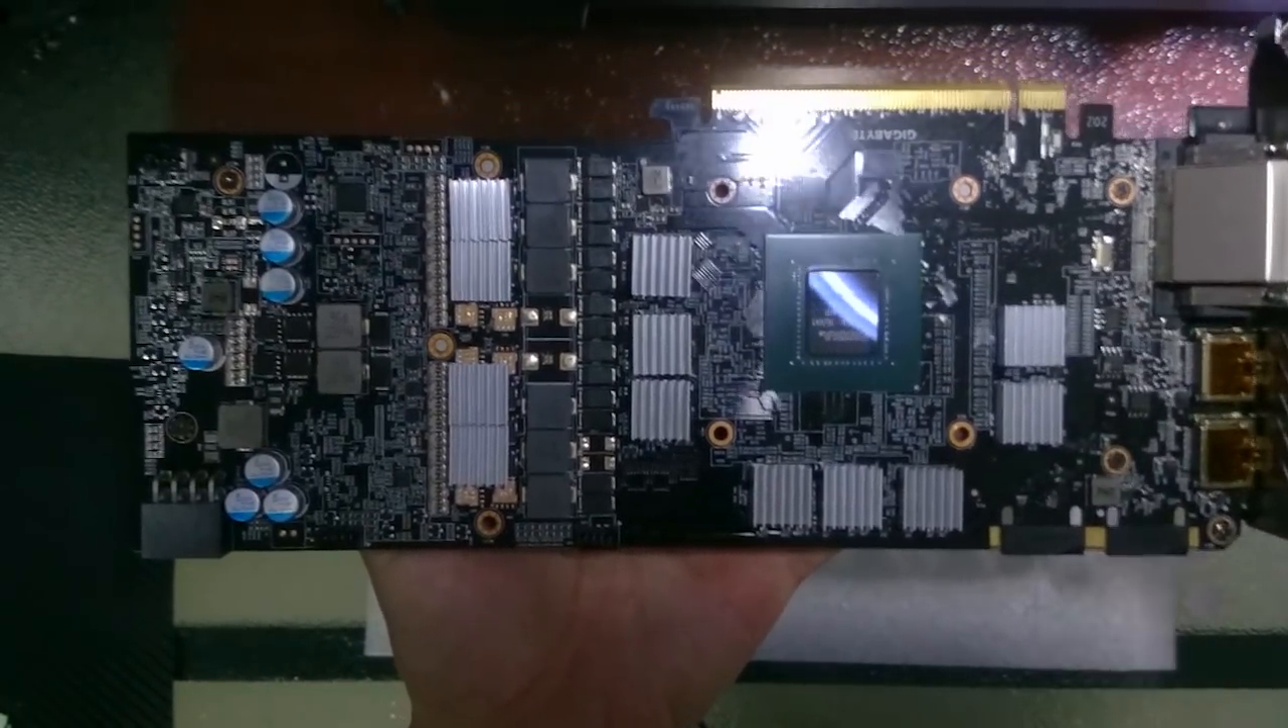Os dissipadores de calor aqui estão colocados tá.